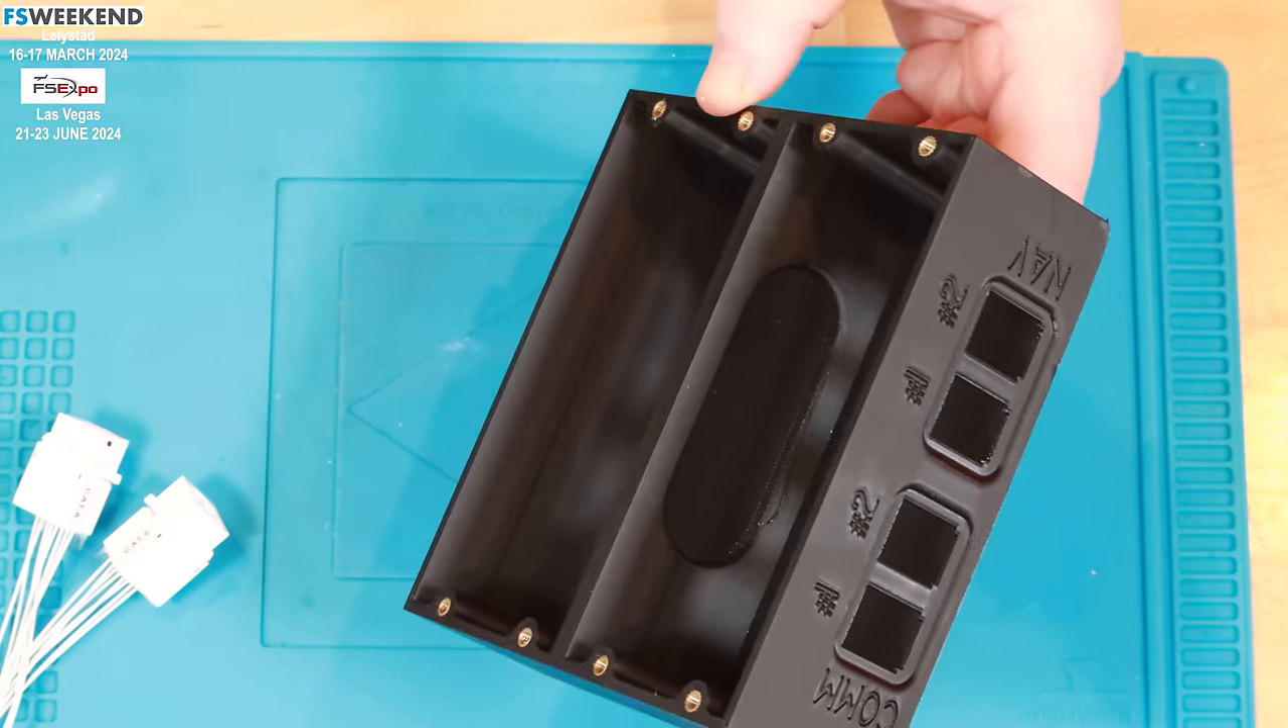So that's the inserts placed into the base.